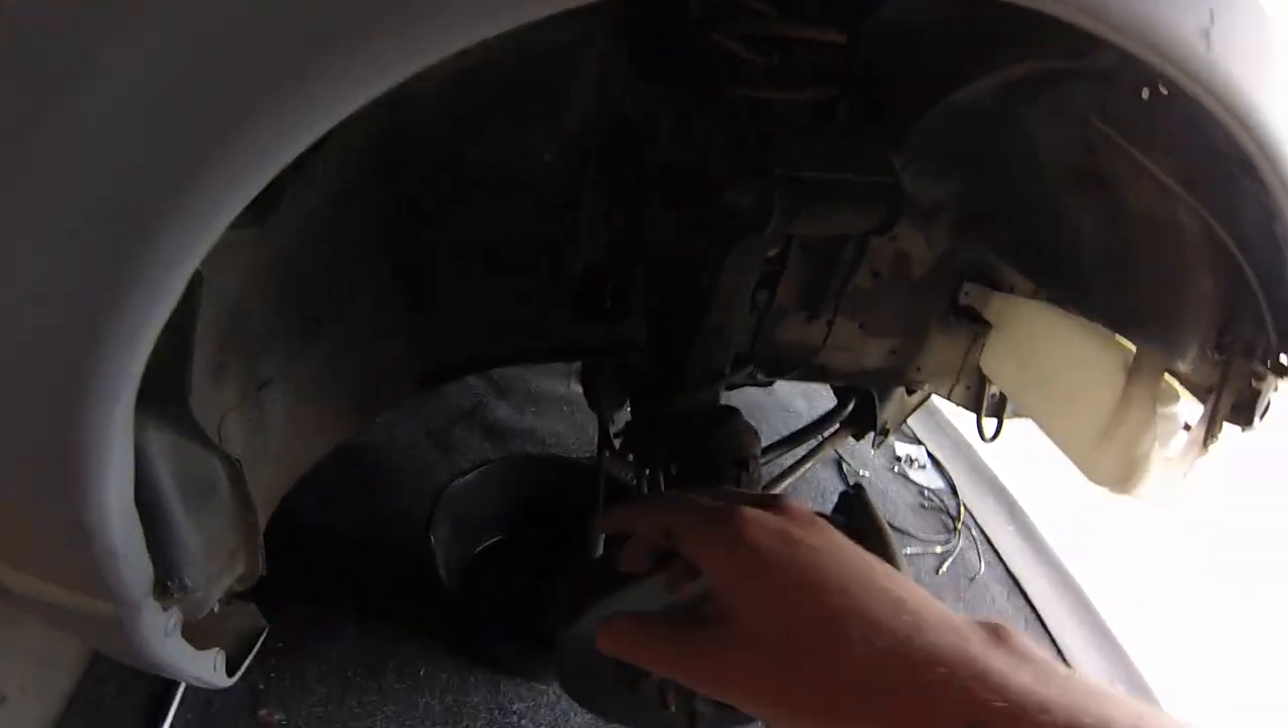So, now I've got the front wheel off.